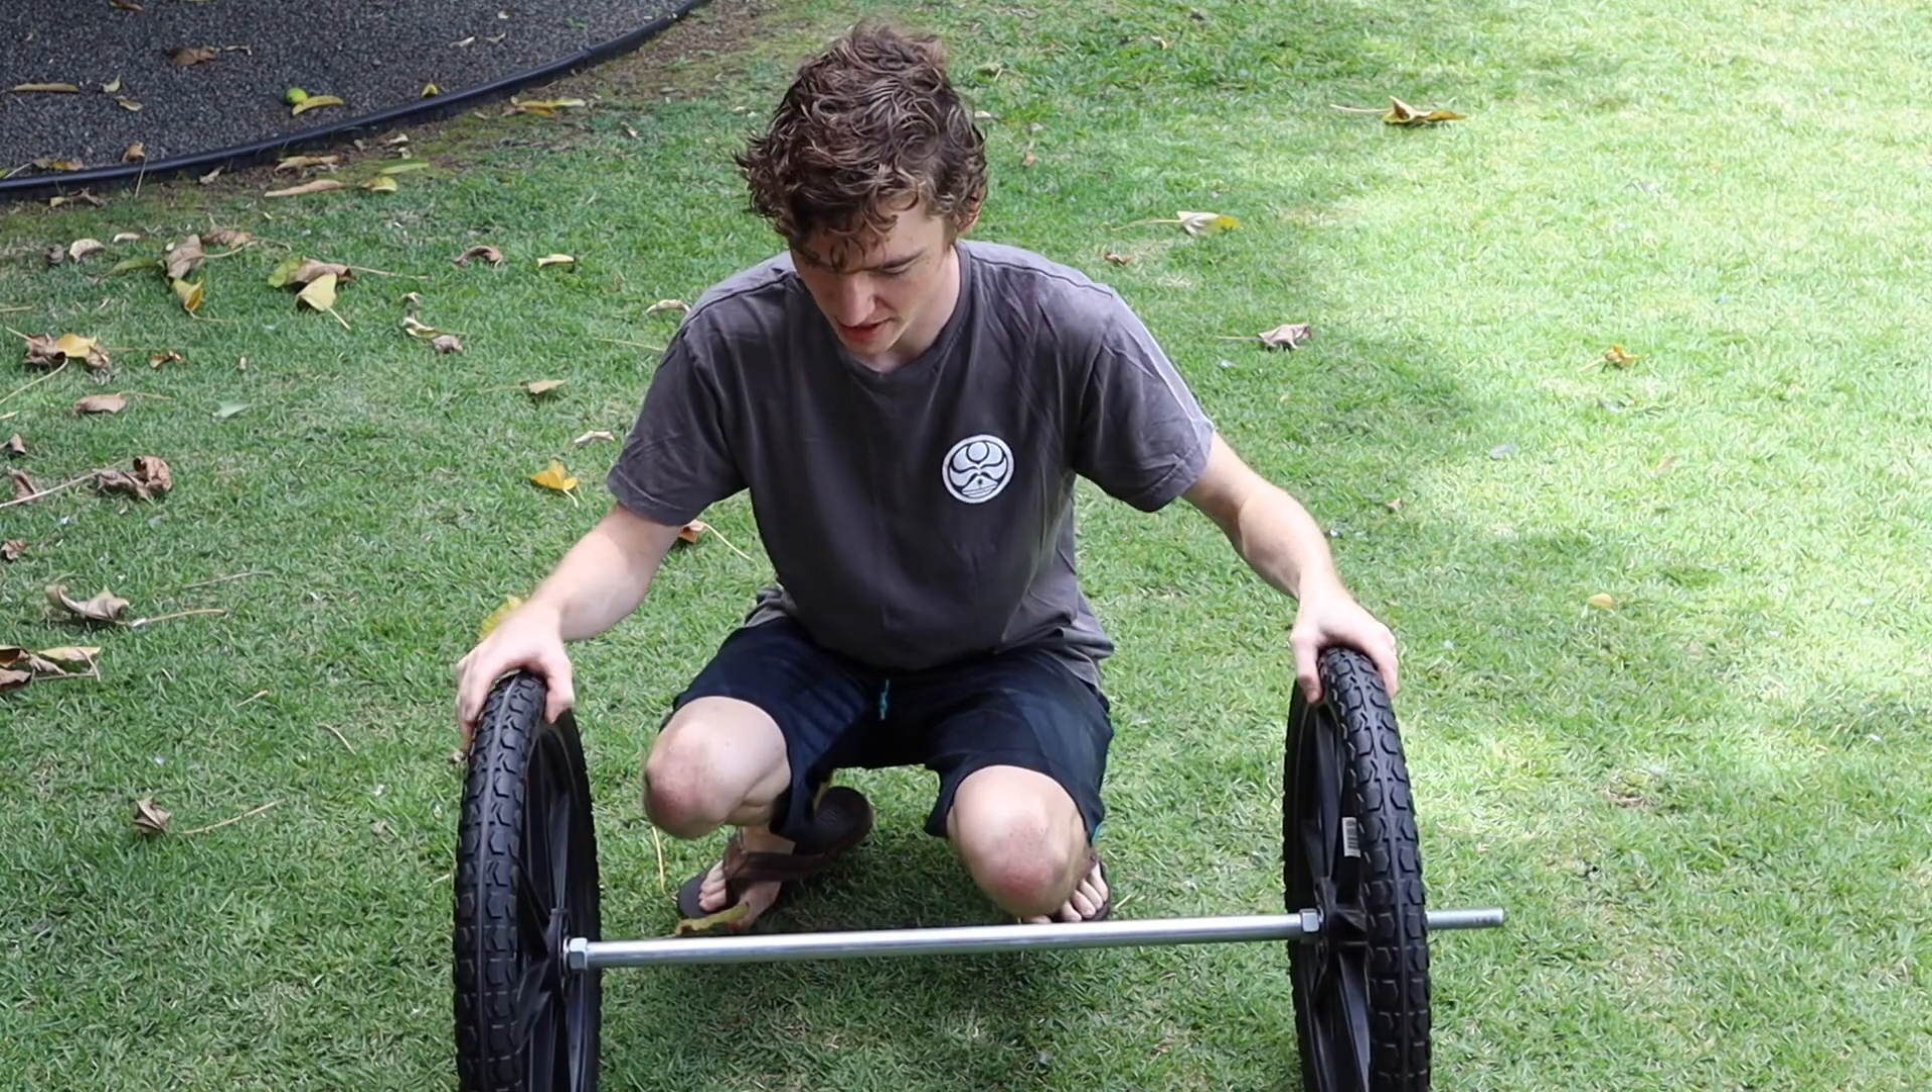And you can see we got this little extra stub sticking out the end so we need to cut this.